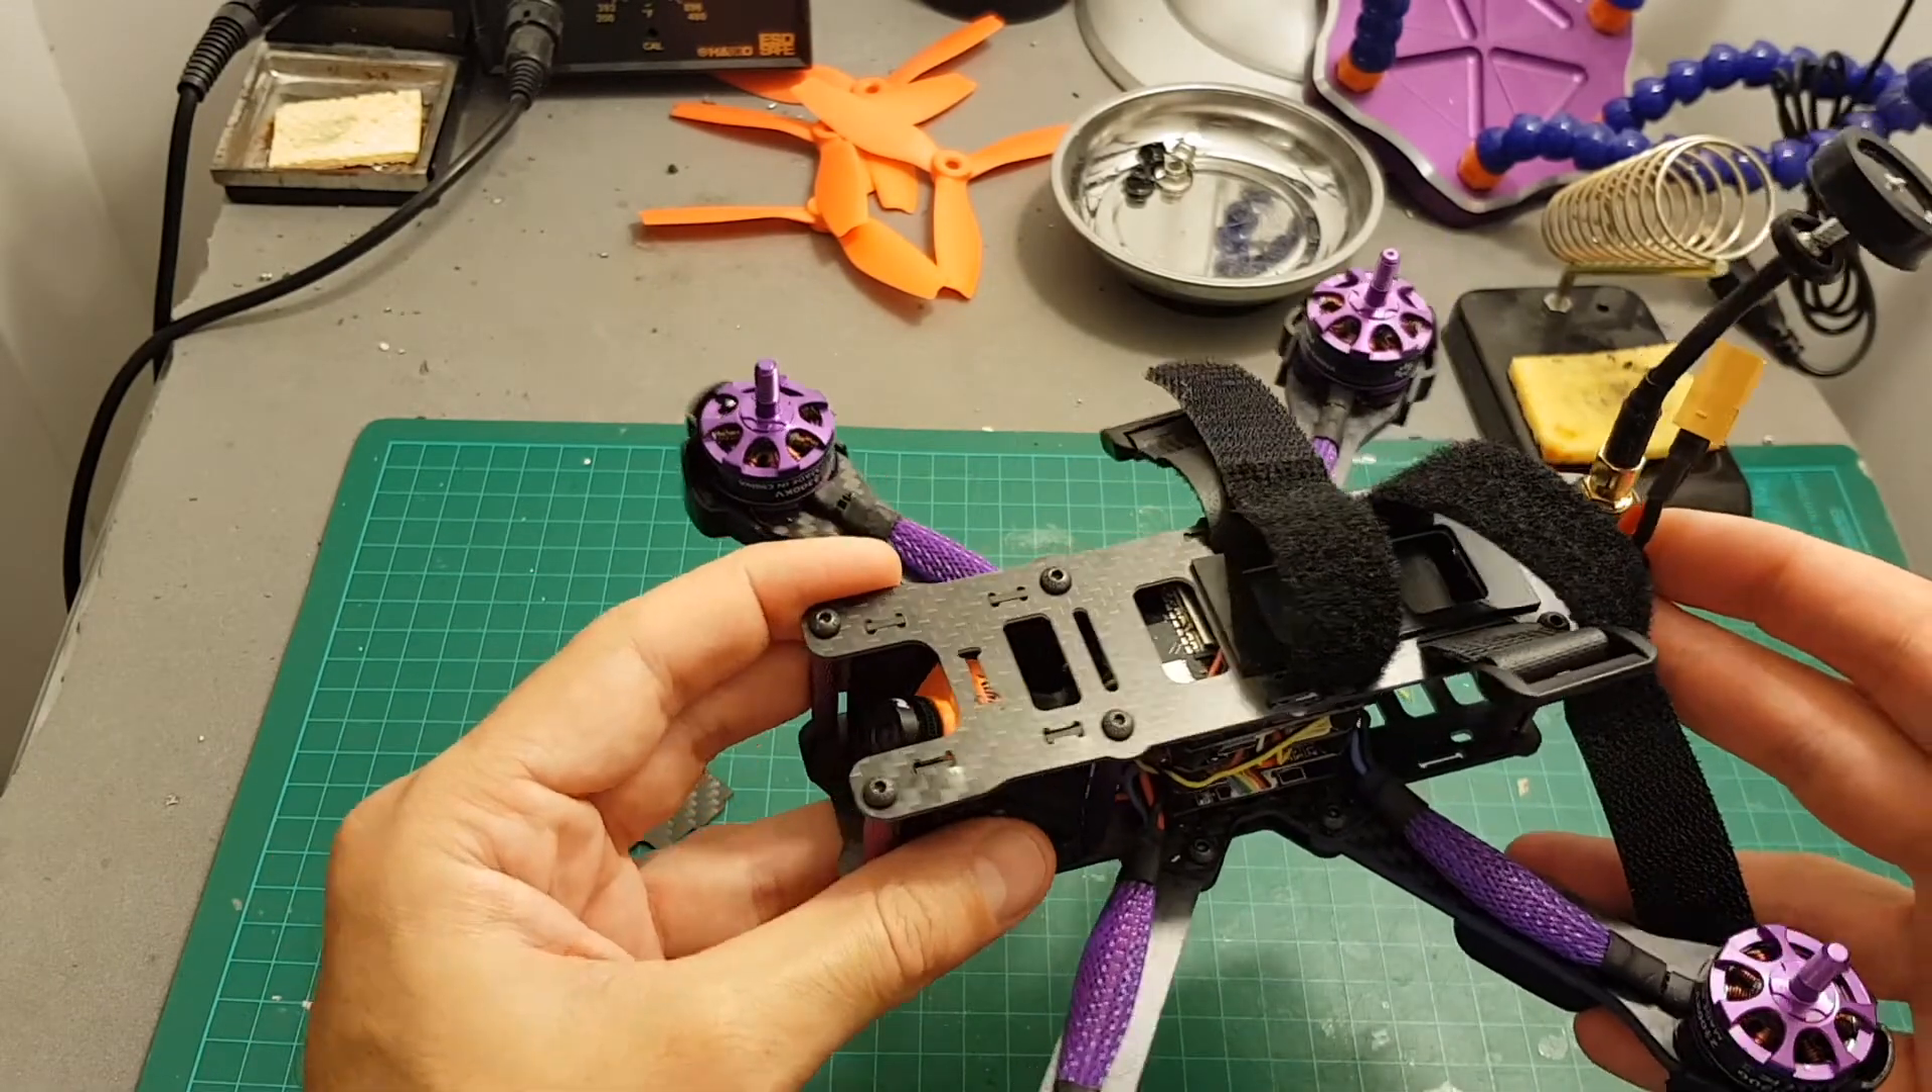The only thing is left to be done is to put on the propellers and take it for a test flight.